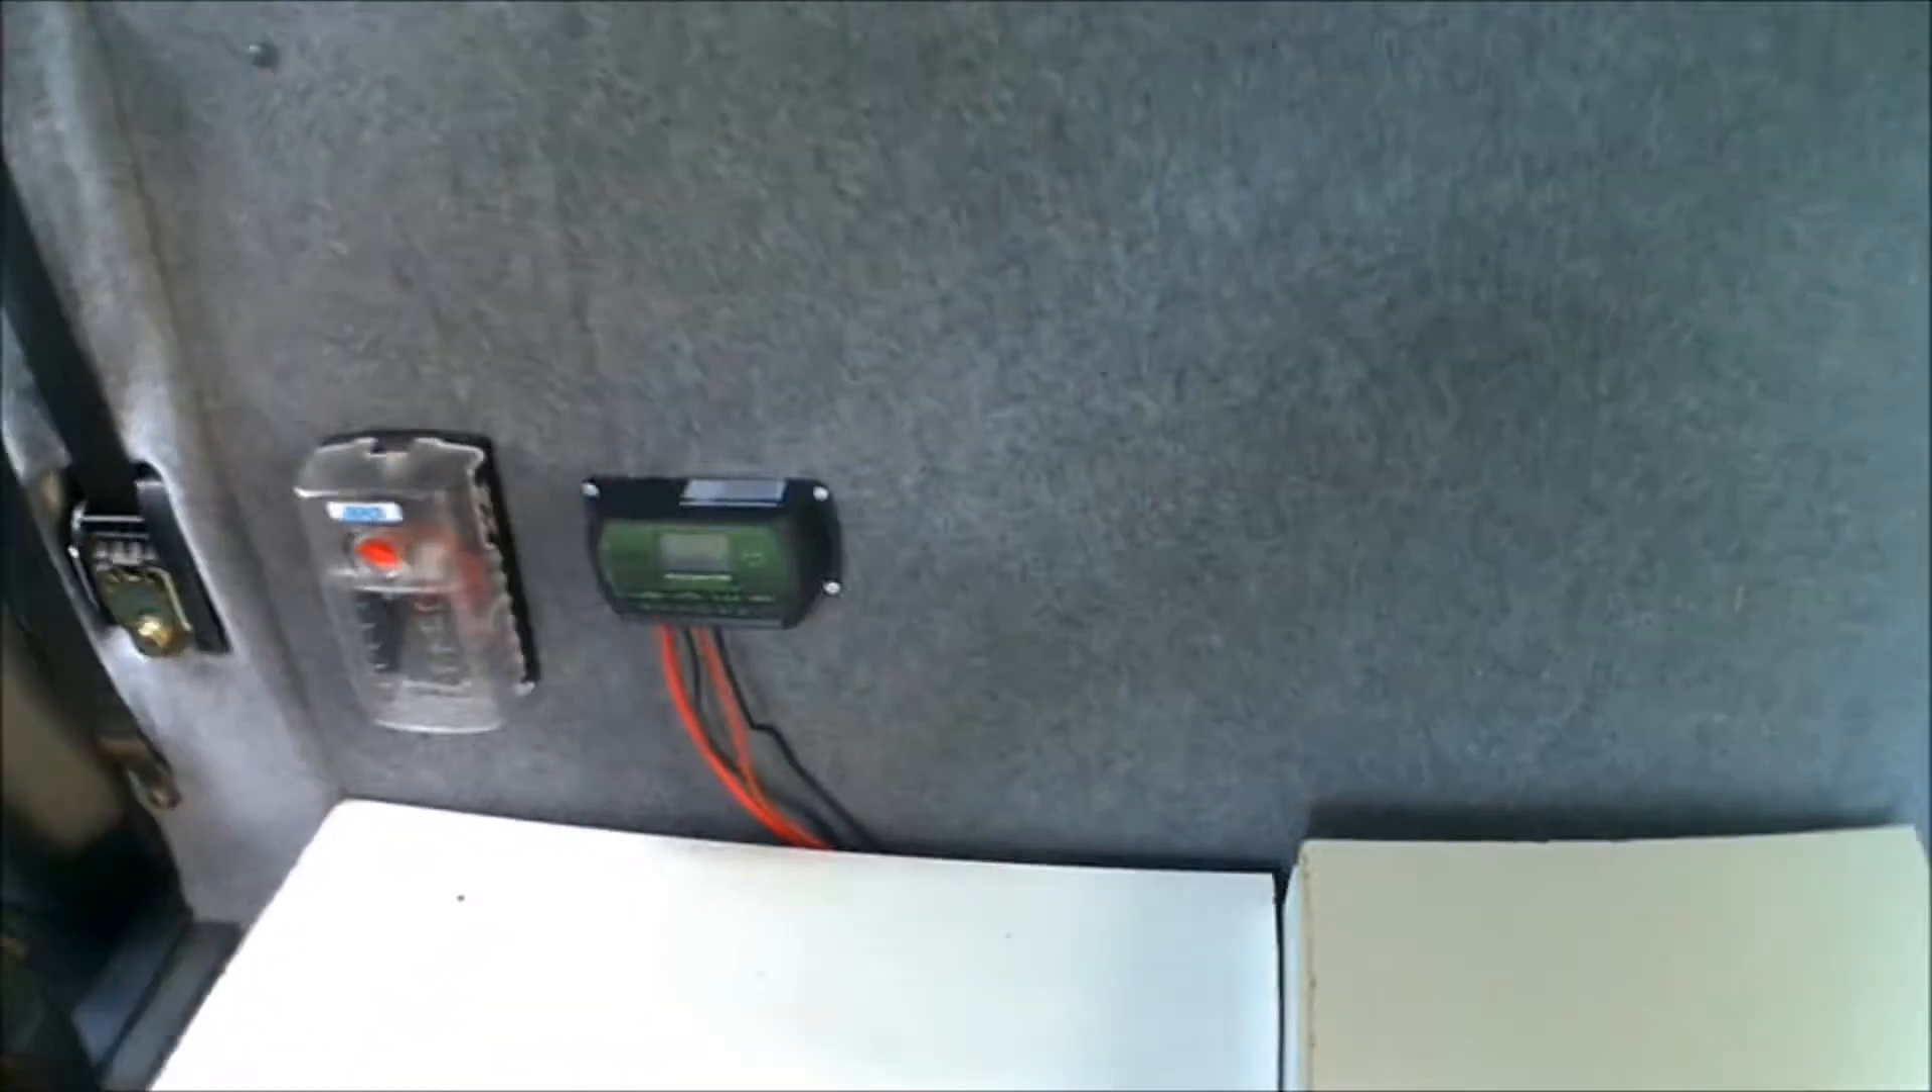Right so that is the solar panel installation all complete now that's the solar controller wired in place there.